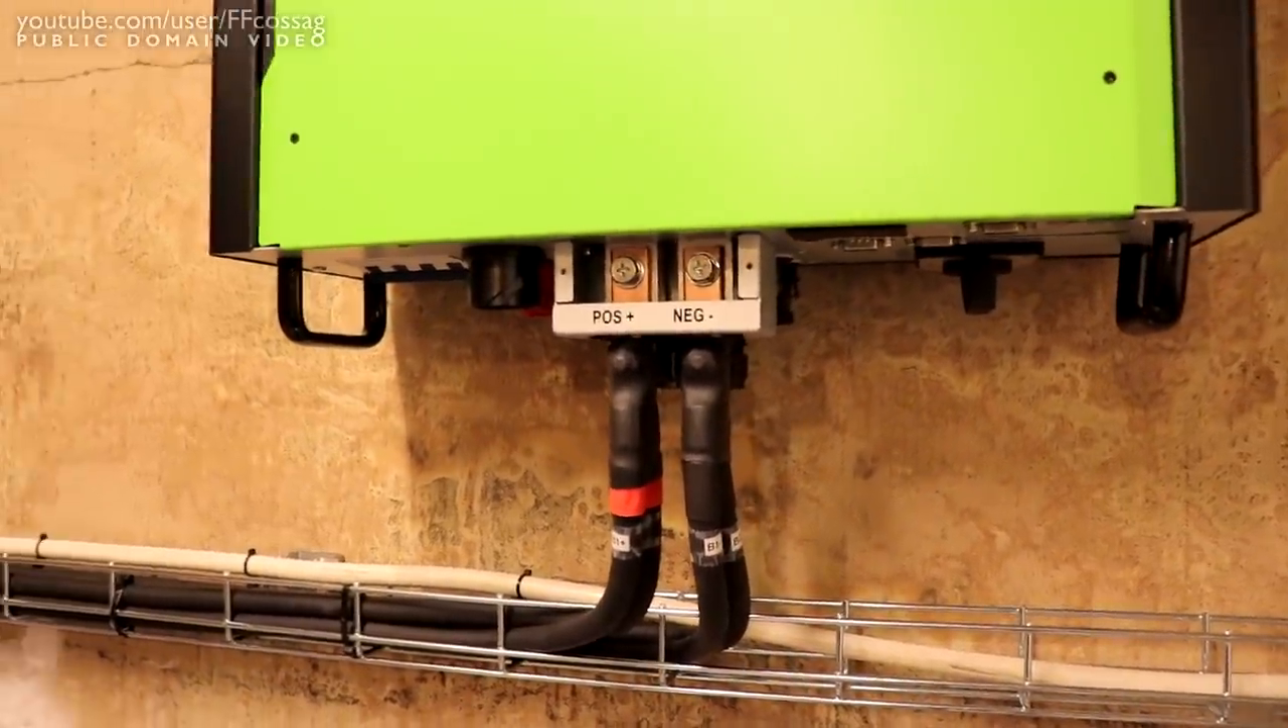I put a proper amount of shrink wrap on there. It's all labelled and nice and ready to go and this is going to work absolutely beautifully.